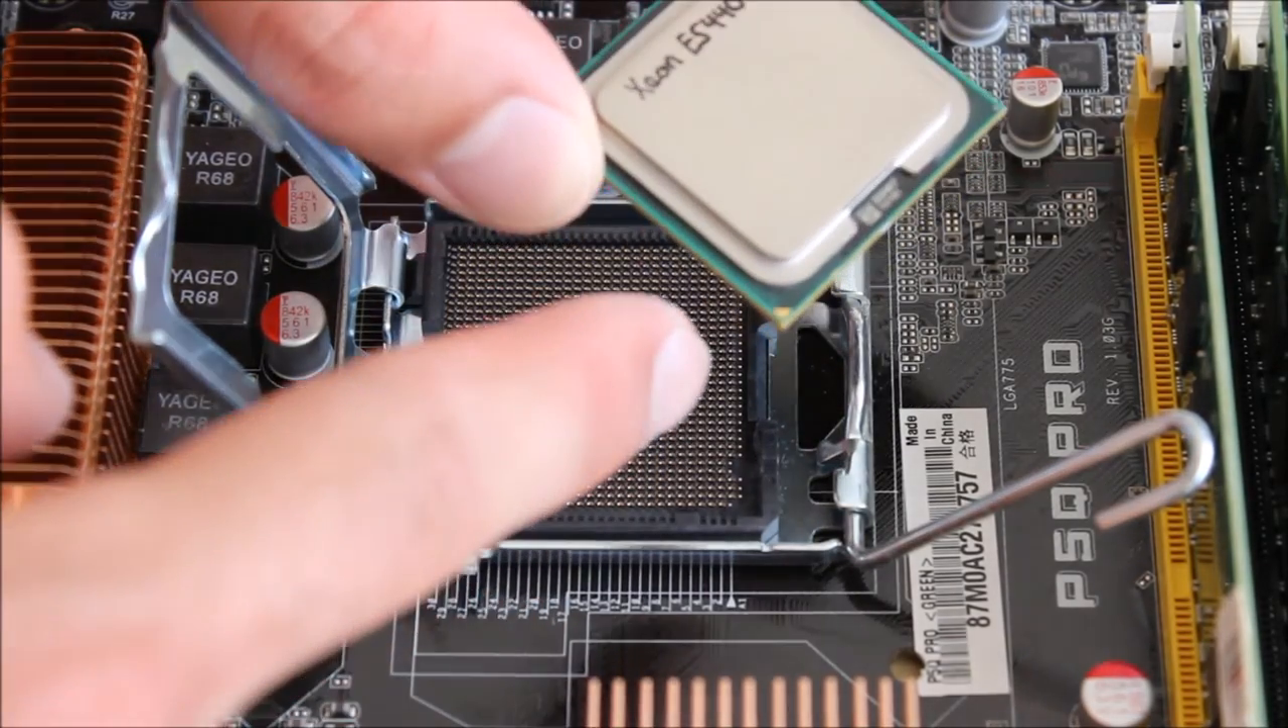Gut, was jetzt noch bleibt, ist nur noch den neuen Prozessor einzusetzen.